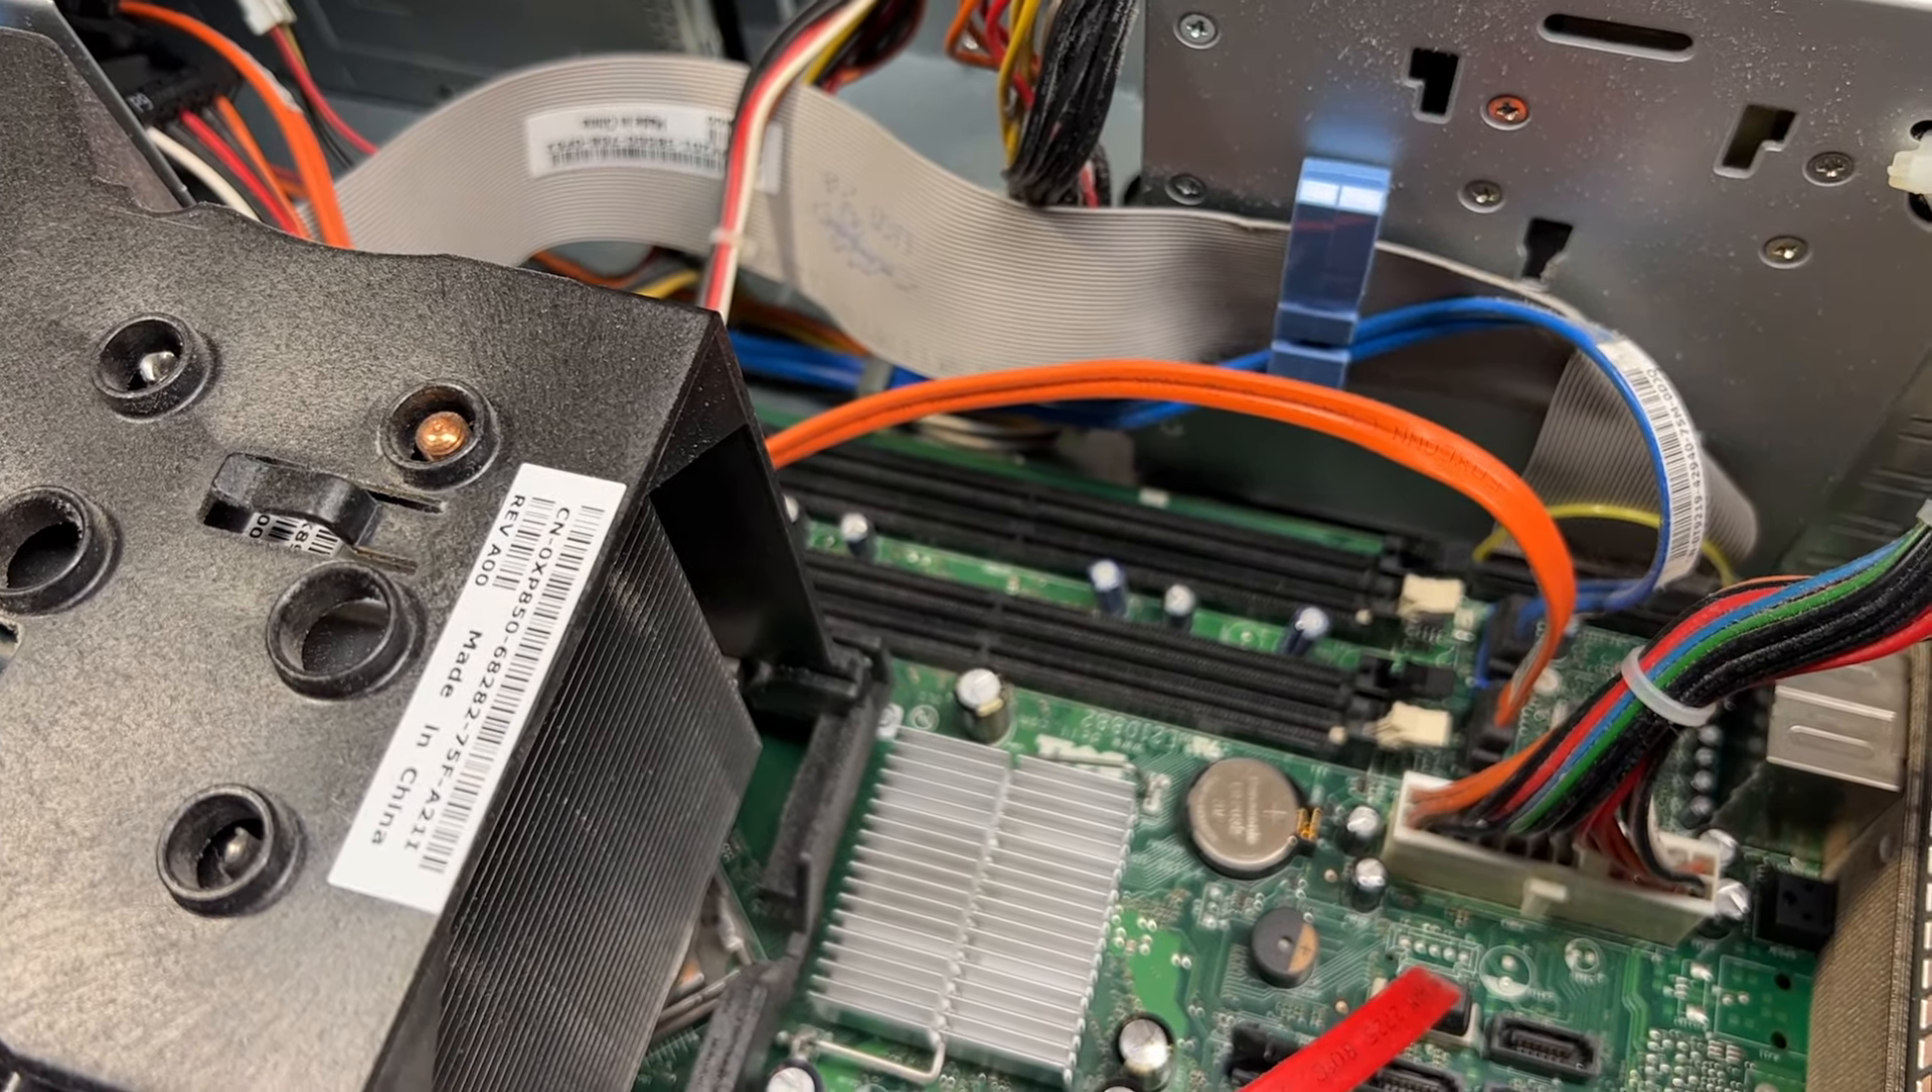Now, inside, everything is here except for the RAM. Somebody took the RAM out, but I'm pretty sure I have a couple sticks of DDR2, so that's no big deal.